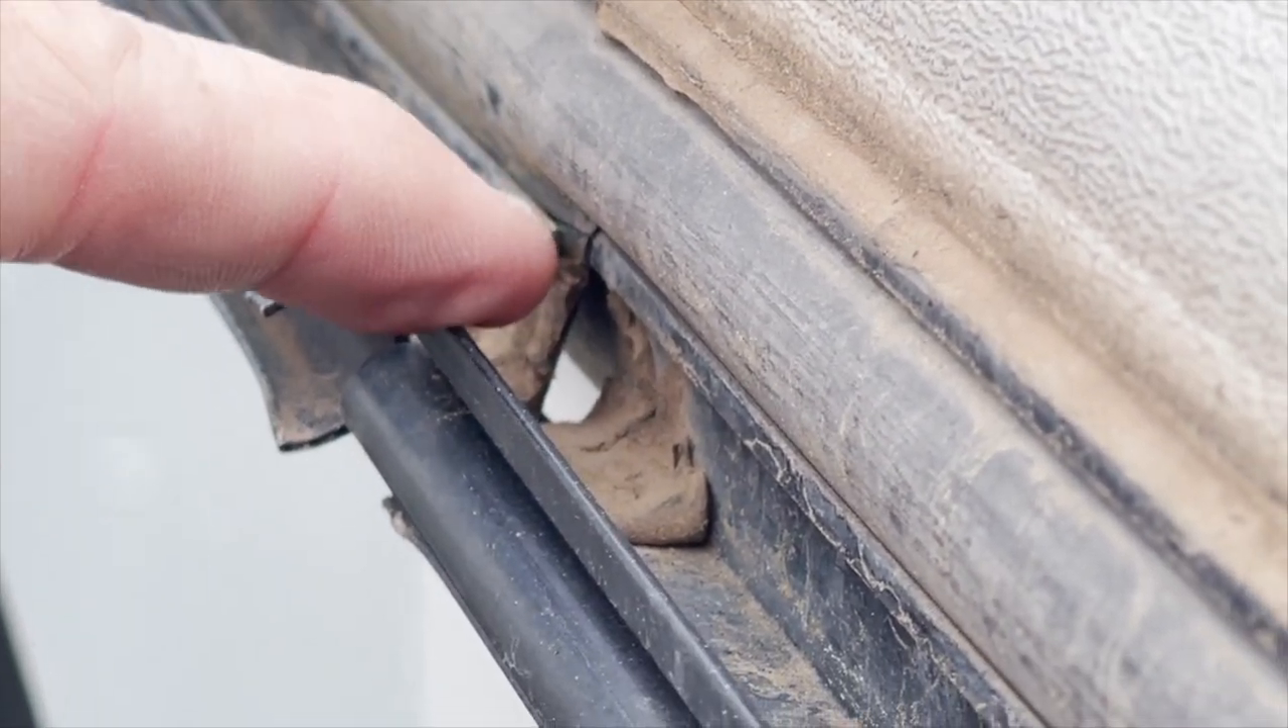You can see the gap in the back back here where i can see clear through.